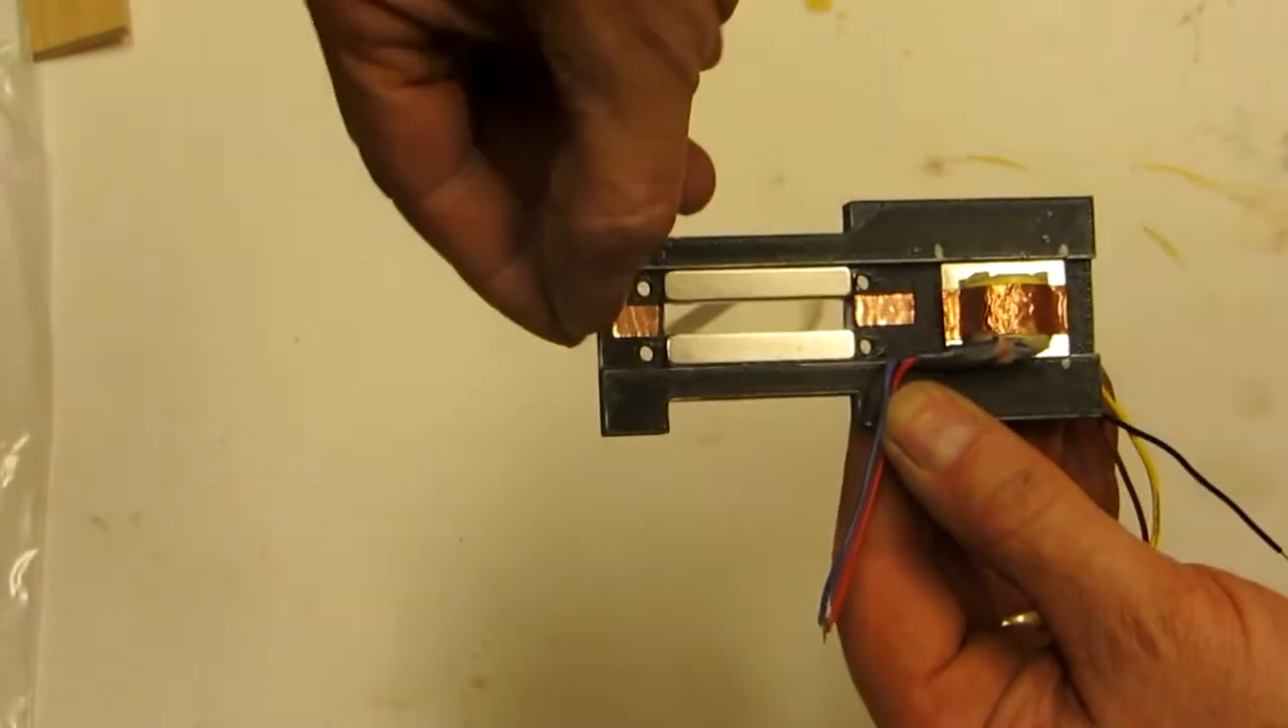So here we have our copper foil on. It's got an adhesive back so it sticks.